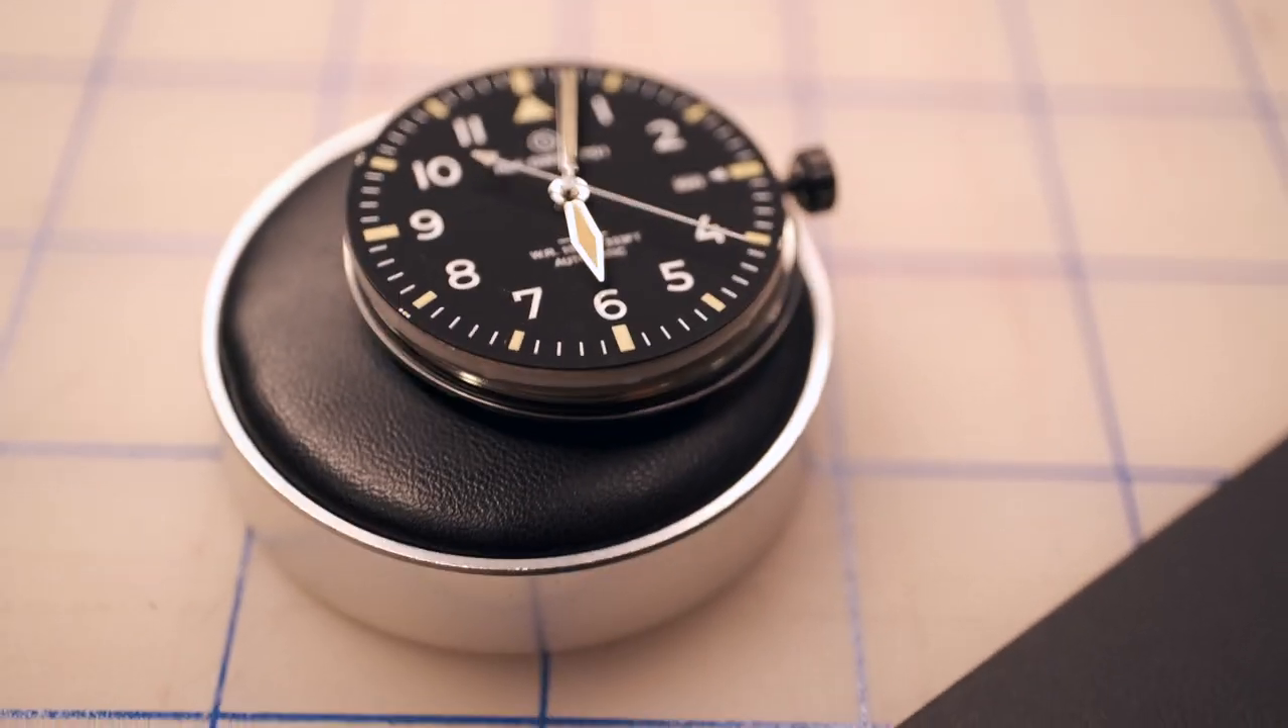The second hand's on and the watch is working.